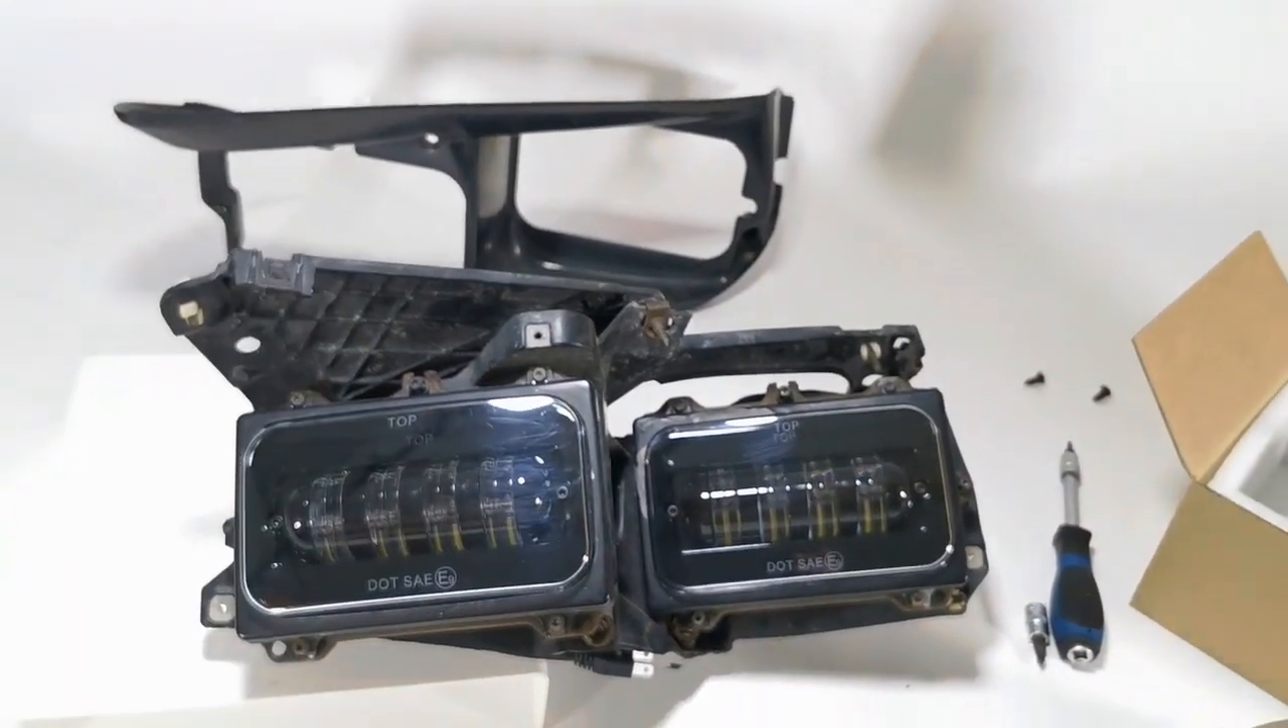The only thing that I have to do is put the main plastic bezel back on the headlight and that will complete the installation.